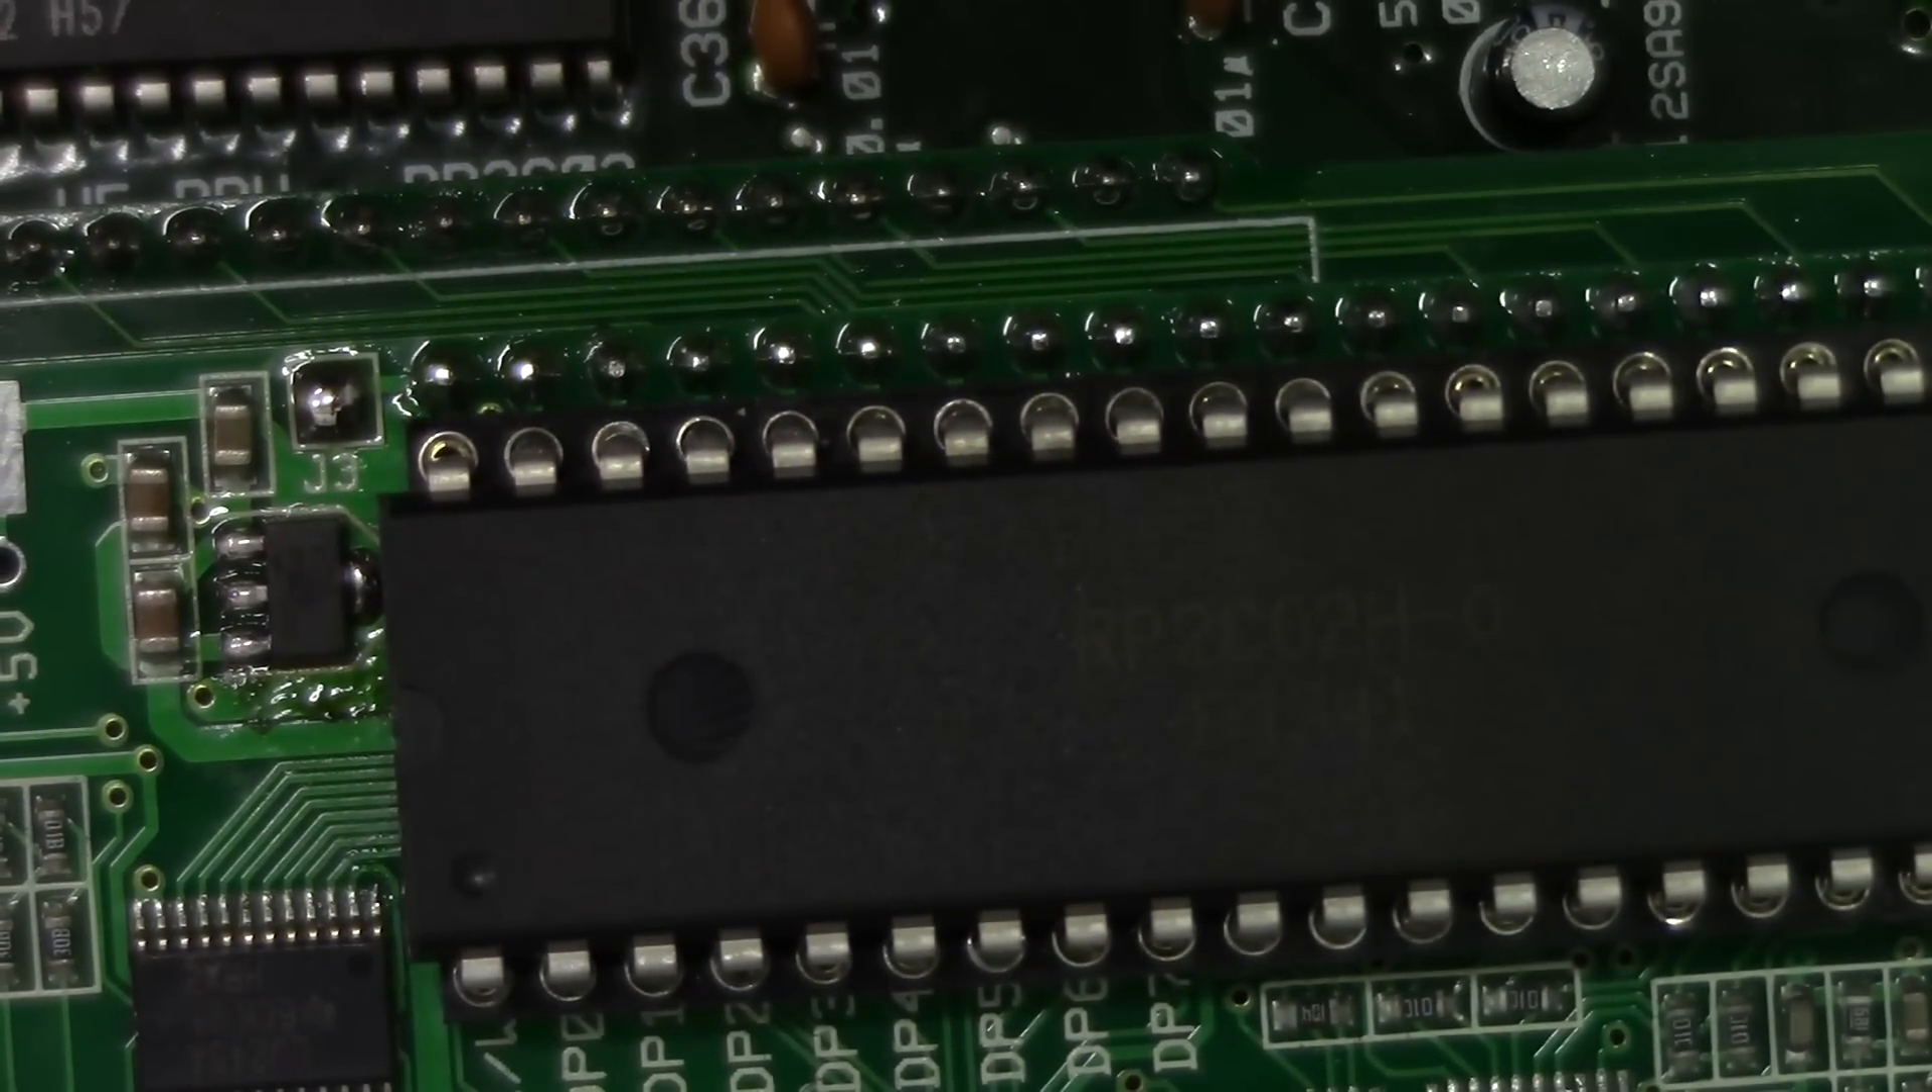Push the chip in. And there we have it.